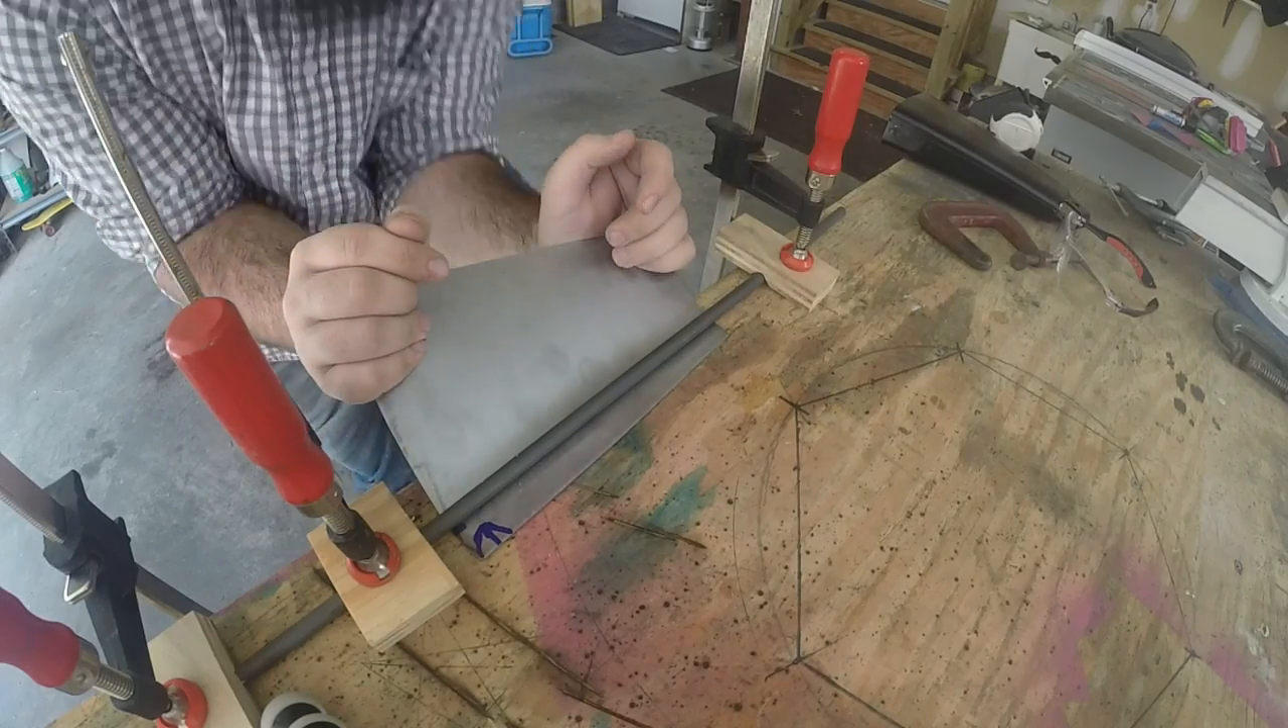You can see that I have the cowbell piece clamped underneath the the bar stock or the steel rod.